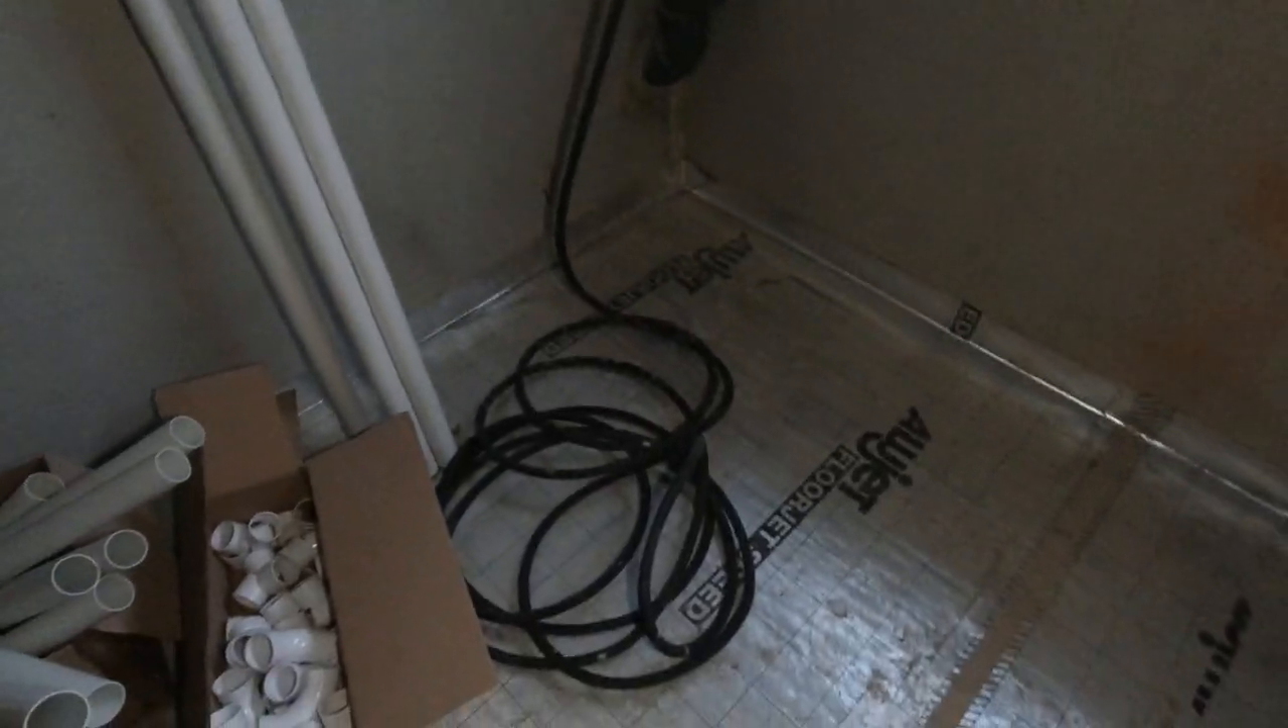Also das Leerrohr liegt jetzt hier nur herum.